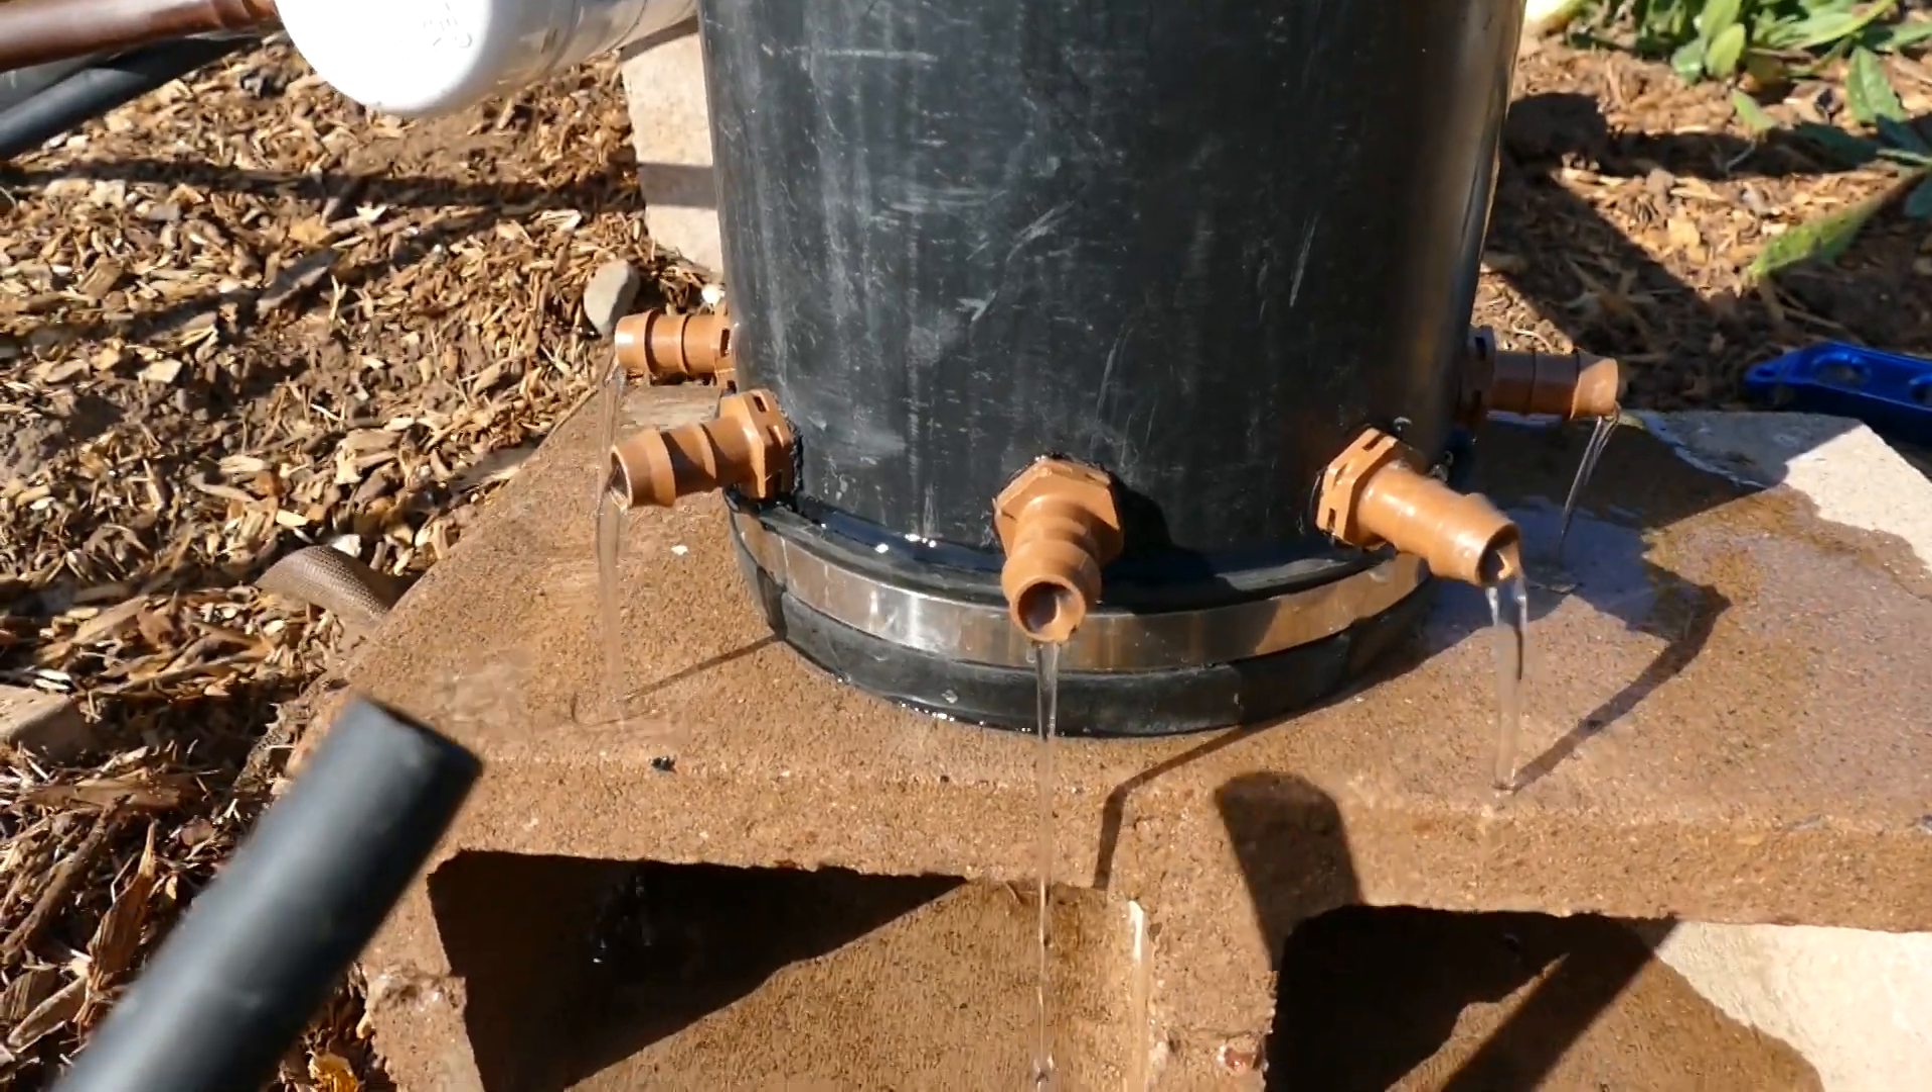The last thing i have to do is connect up each hose out here and that's it.